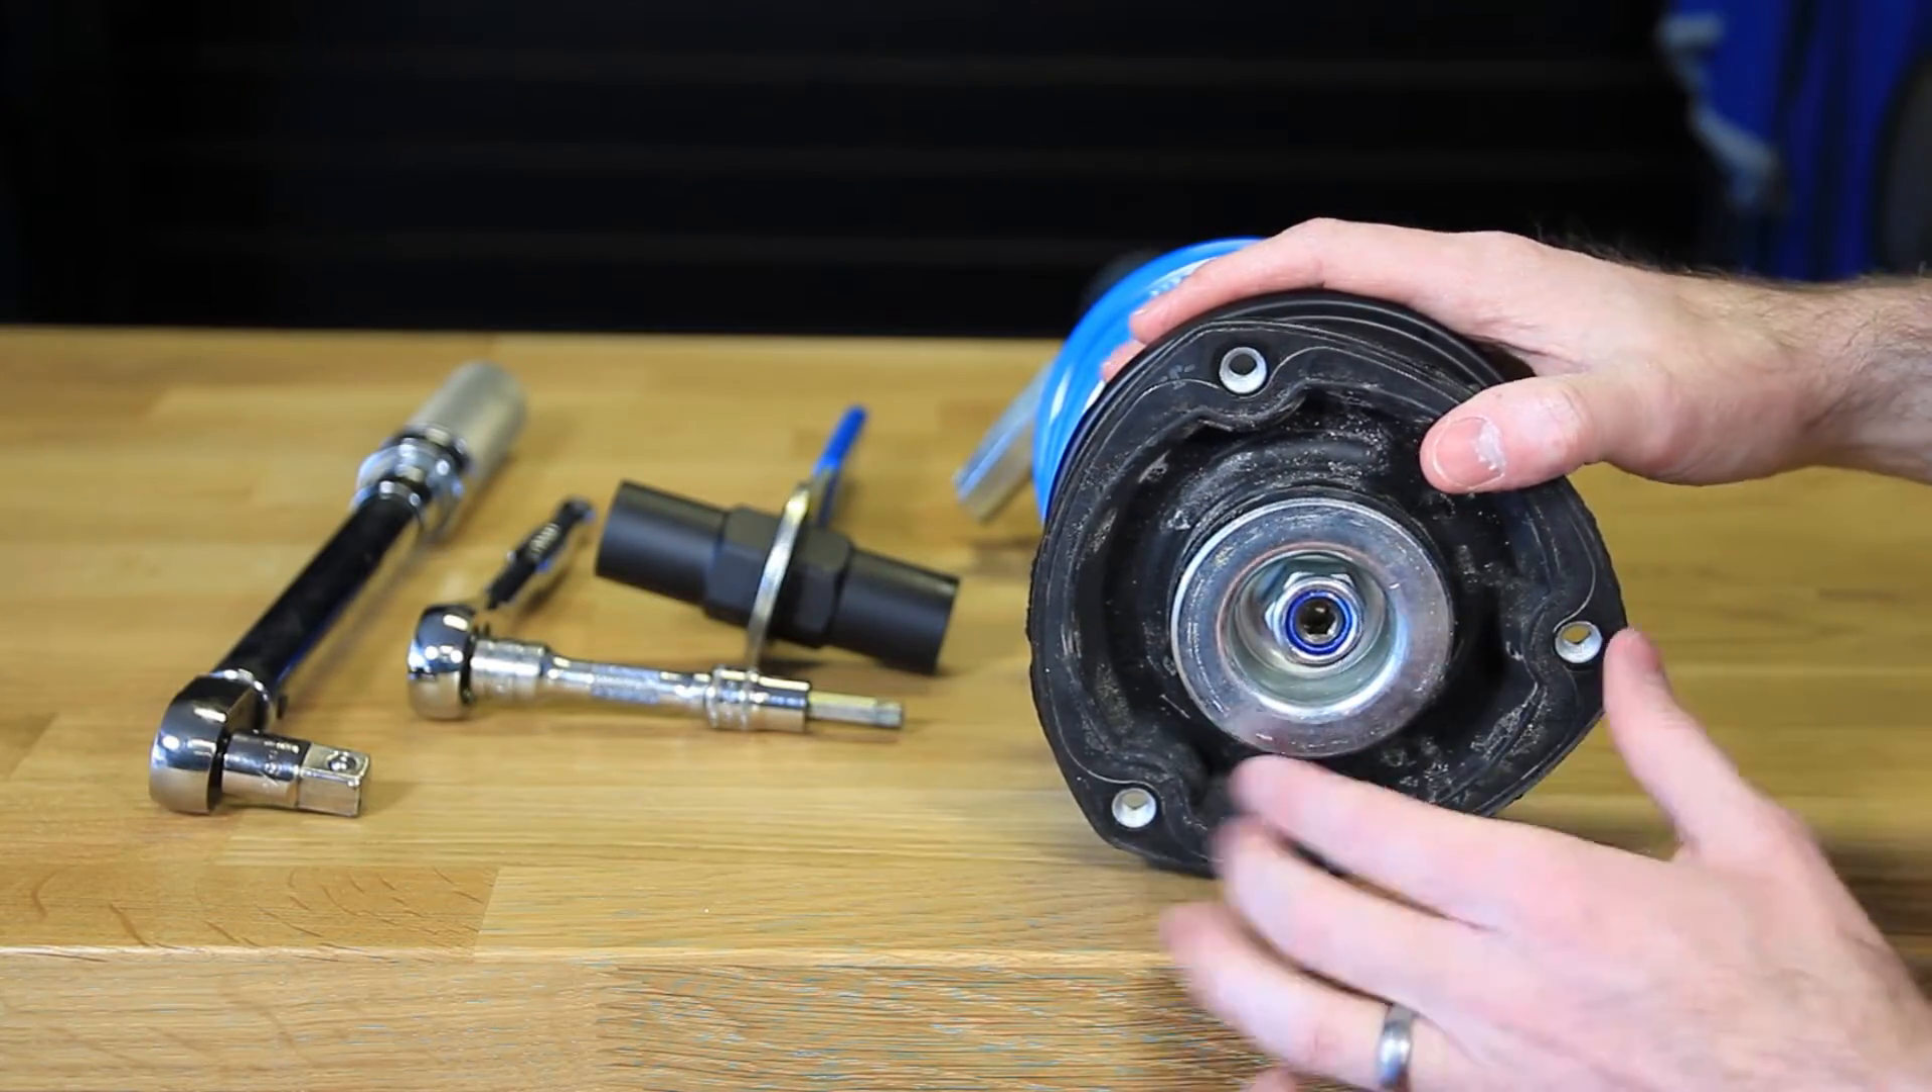Here we have our assembly on, everything is kind of in place and we have the nut threaded on.